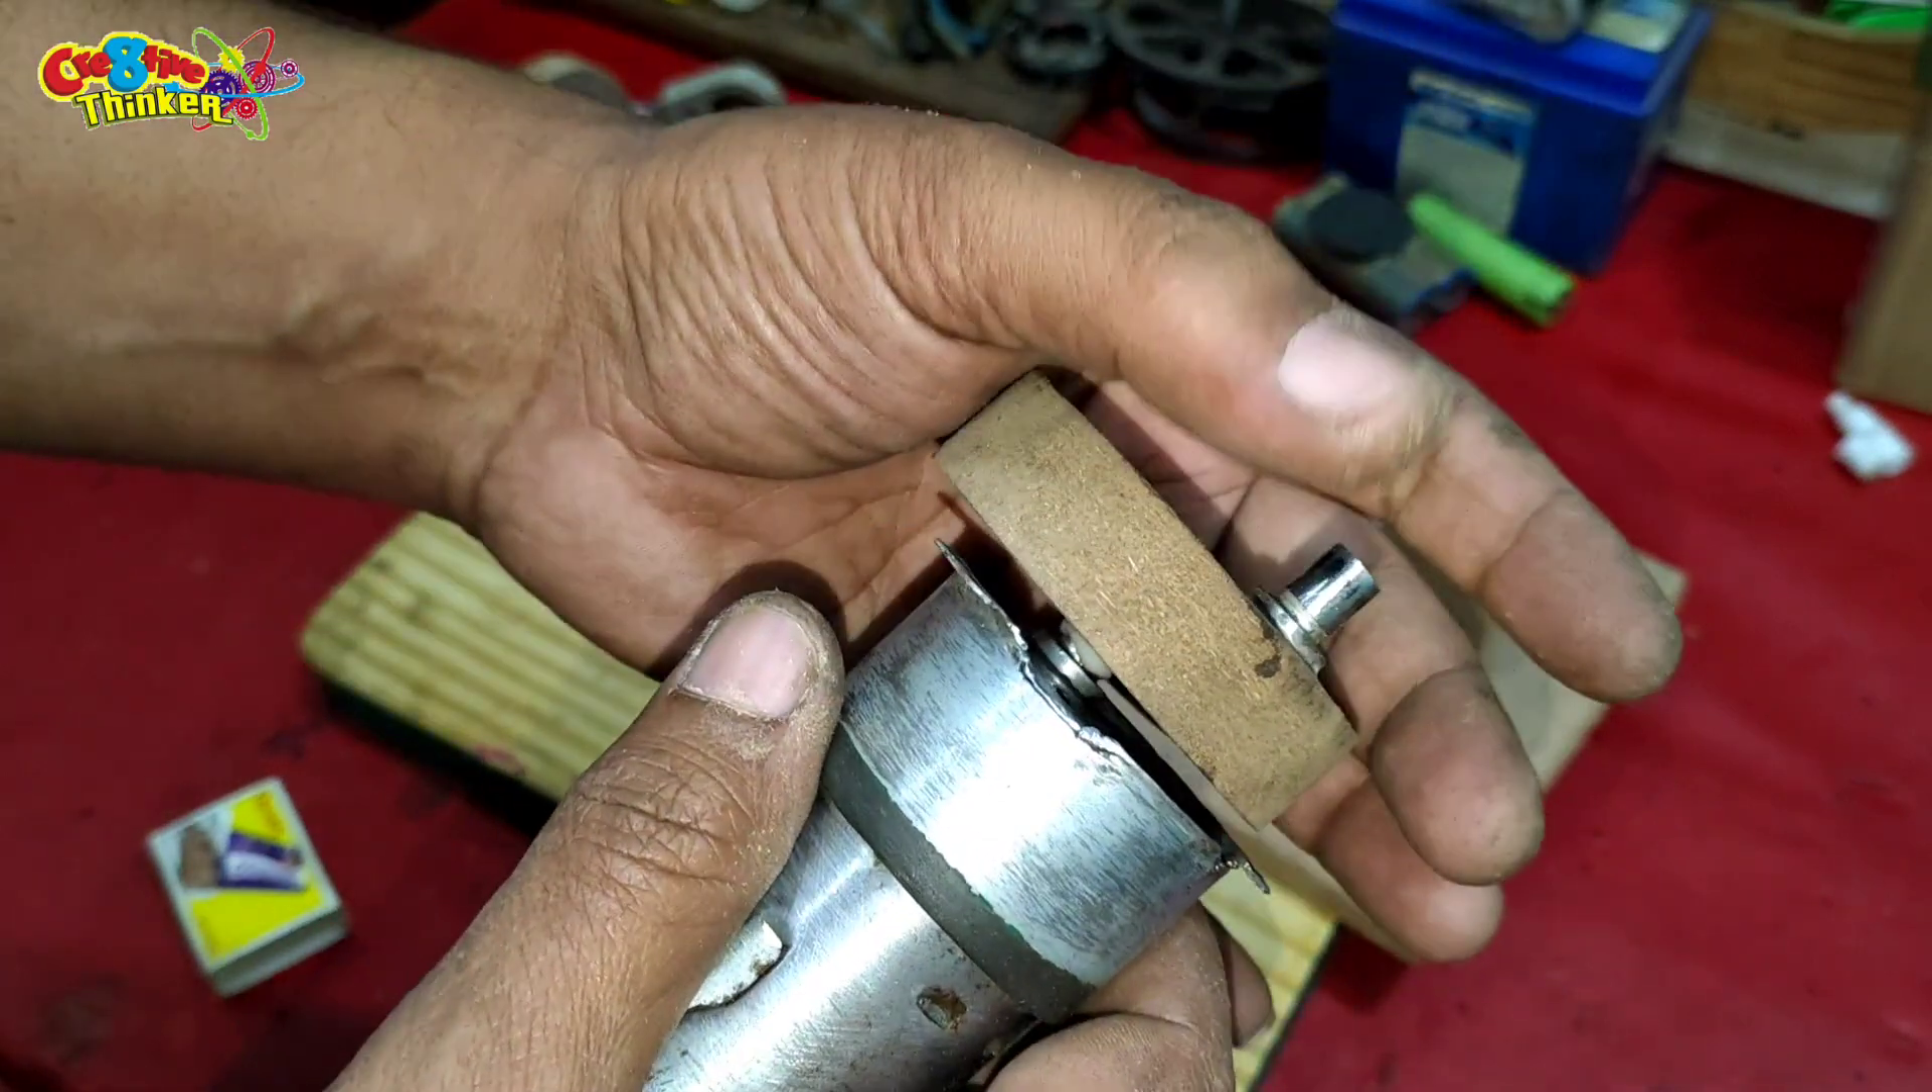गेर मोटर से फ्लाइवील को हमने अच्छी तरीके से जोड दिया है यह मजबूत रहेगा।